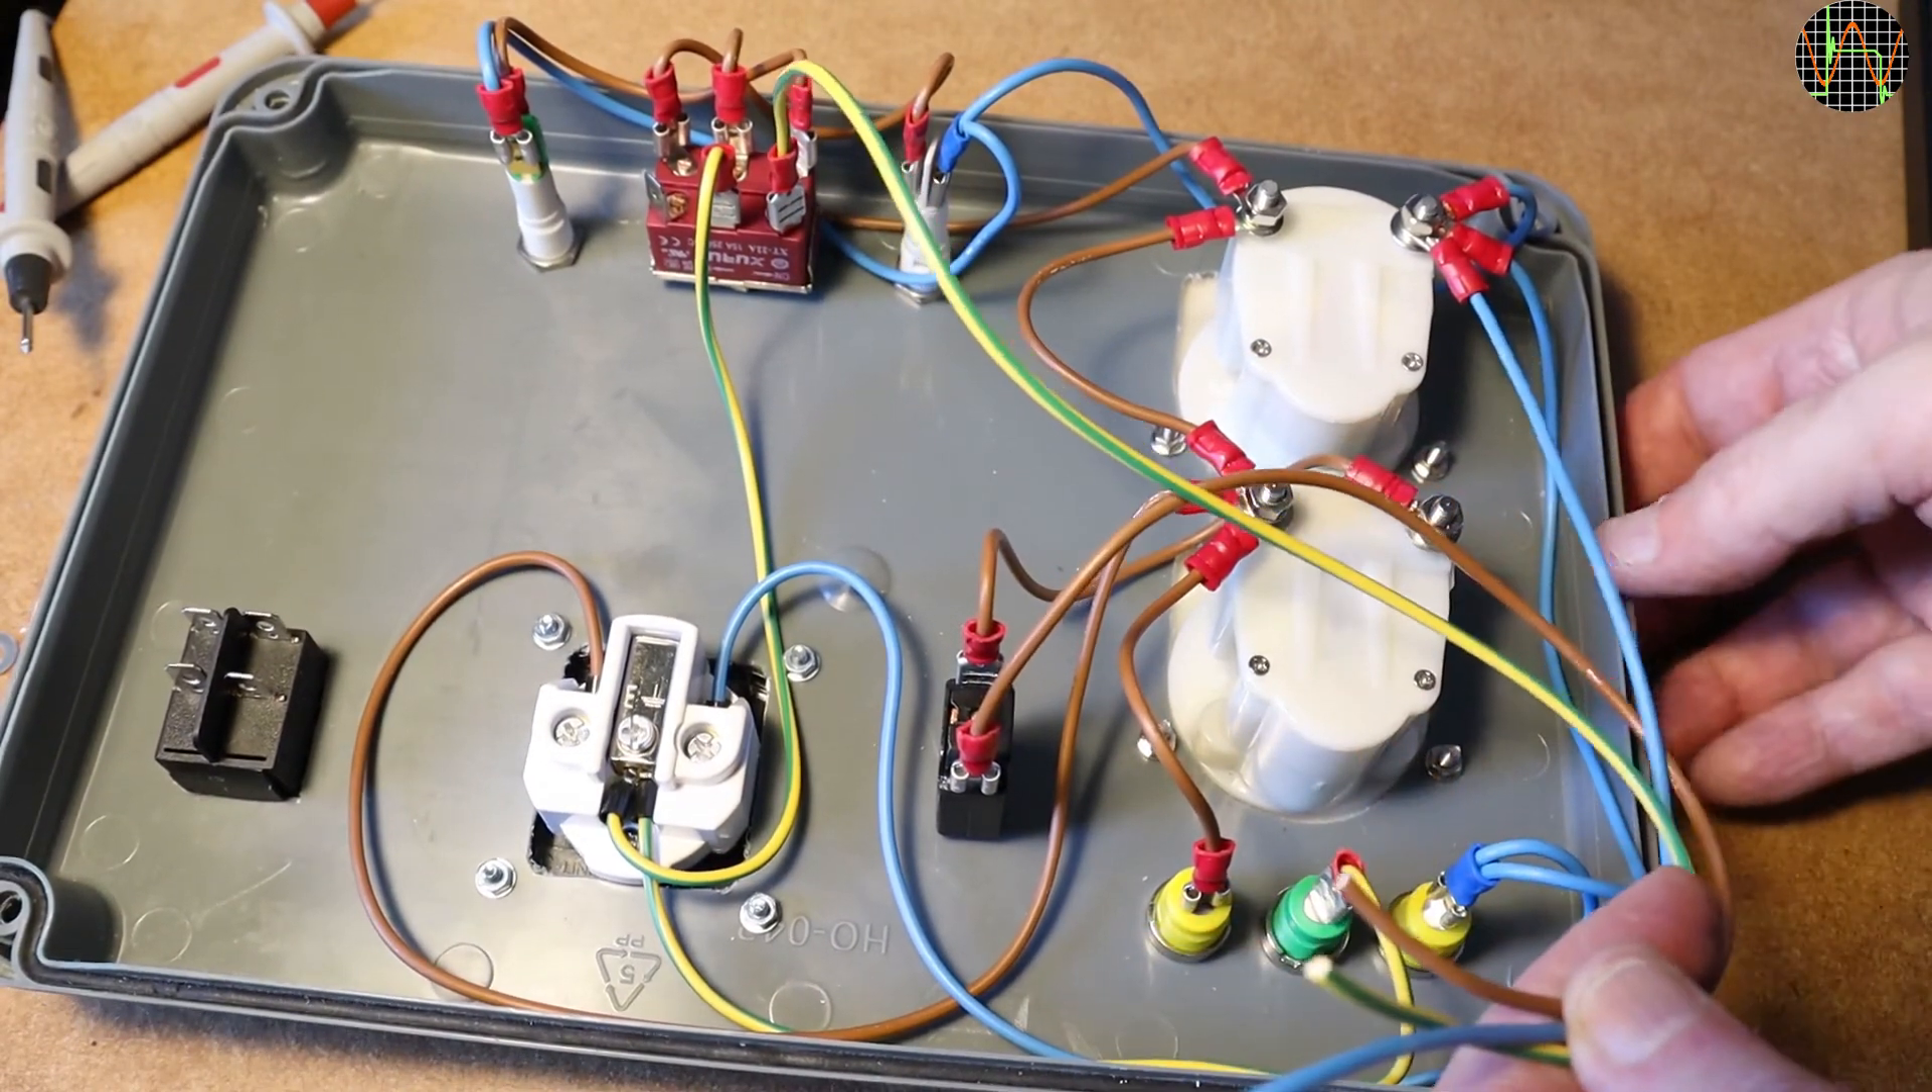On the left you see the main switch for the primary side has no wires yet because, if you recall, these wires have already been prepared as part of the transformer installation.